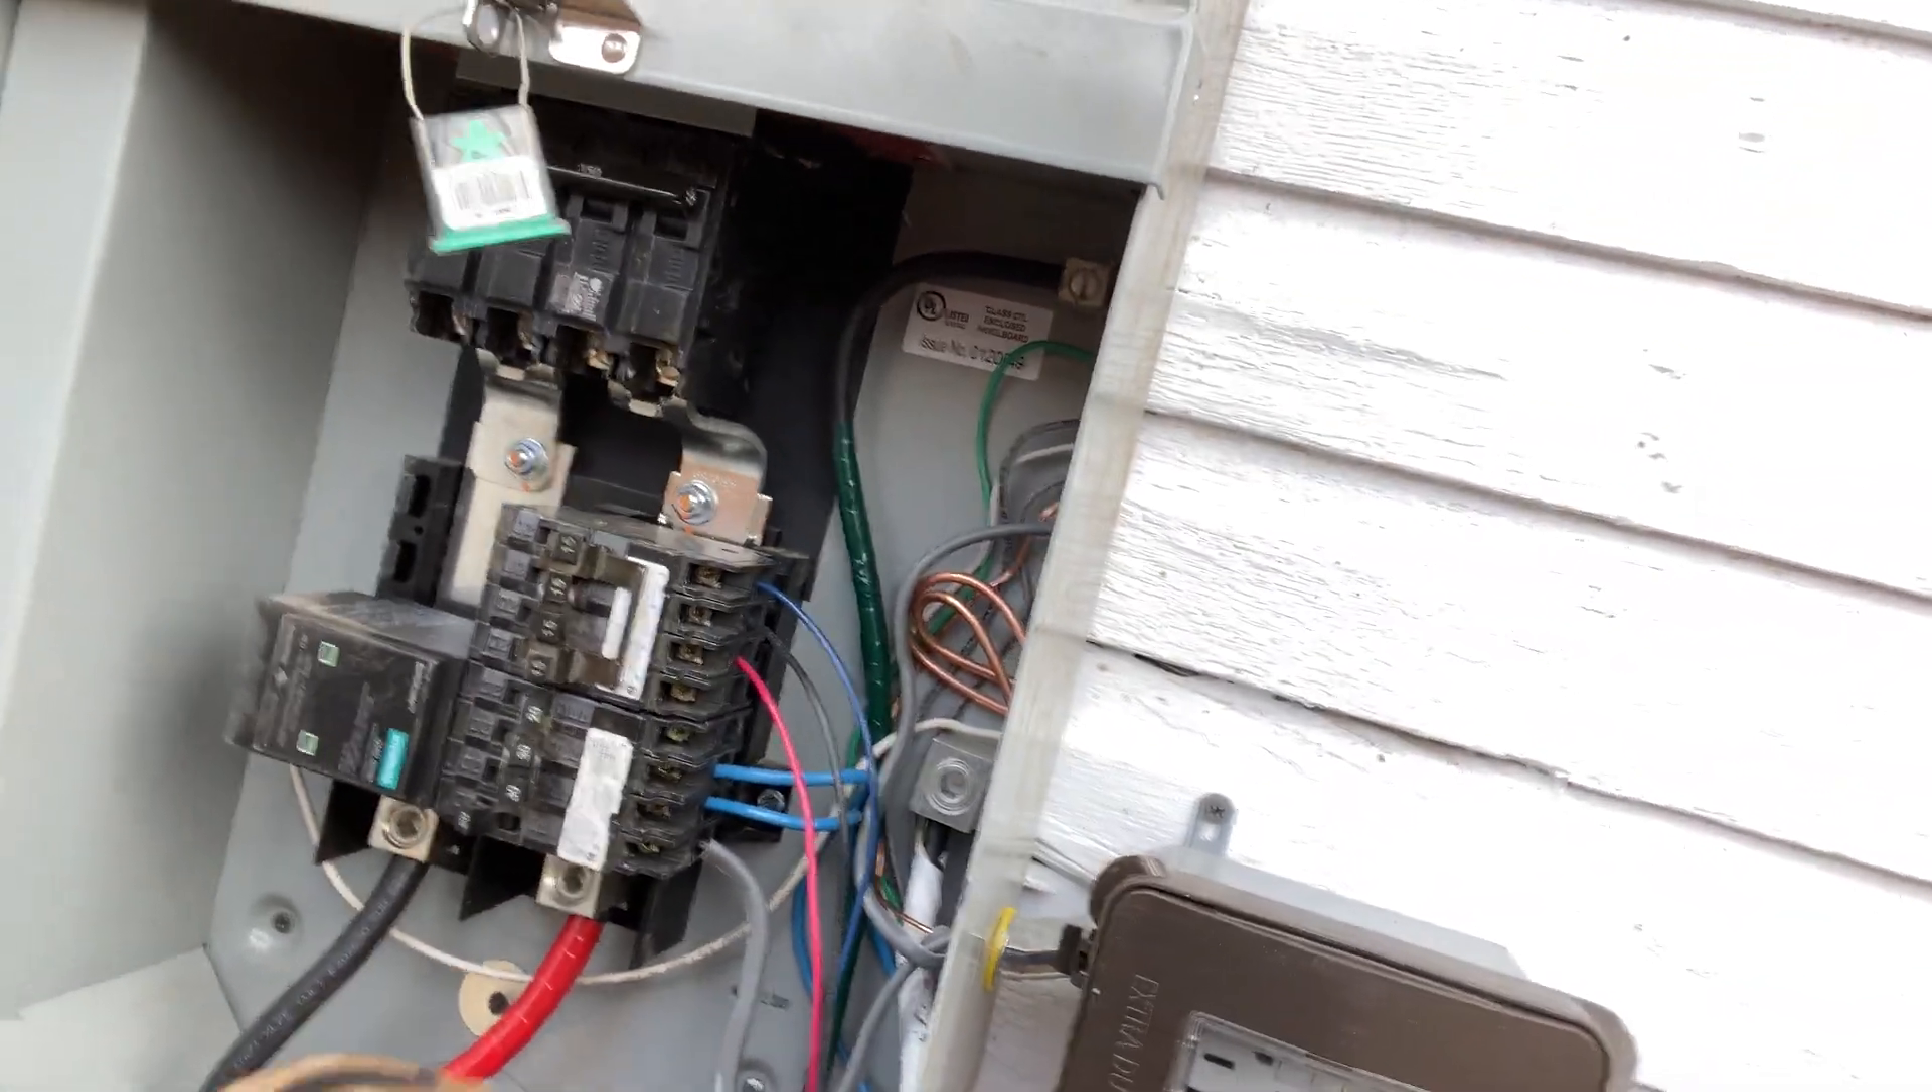I don't have my dead front cover on yet because i still got to do some work but this is energized.